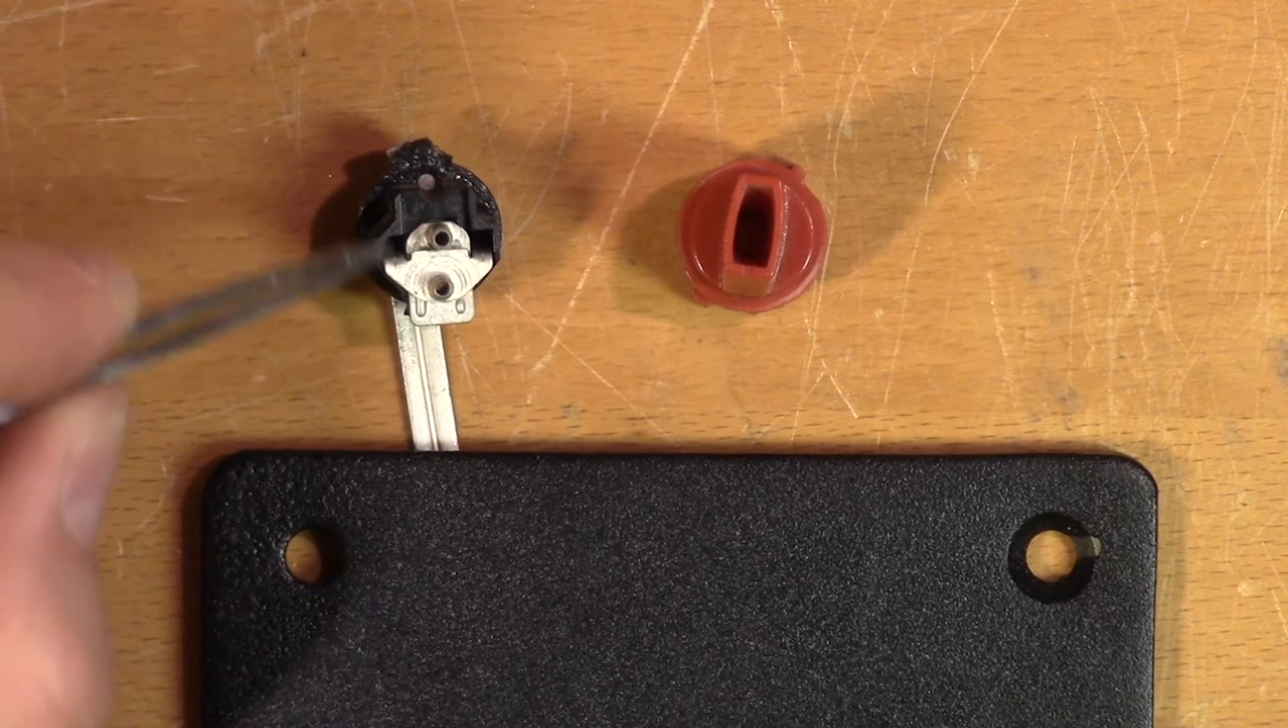So here we have one of the speaker terminals disassembled.